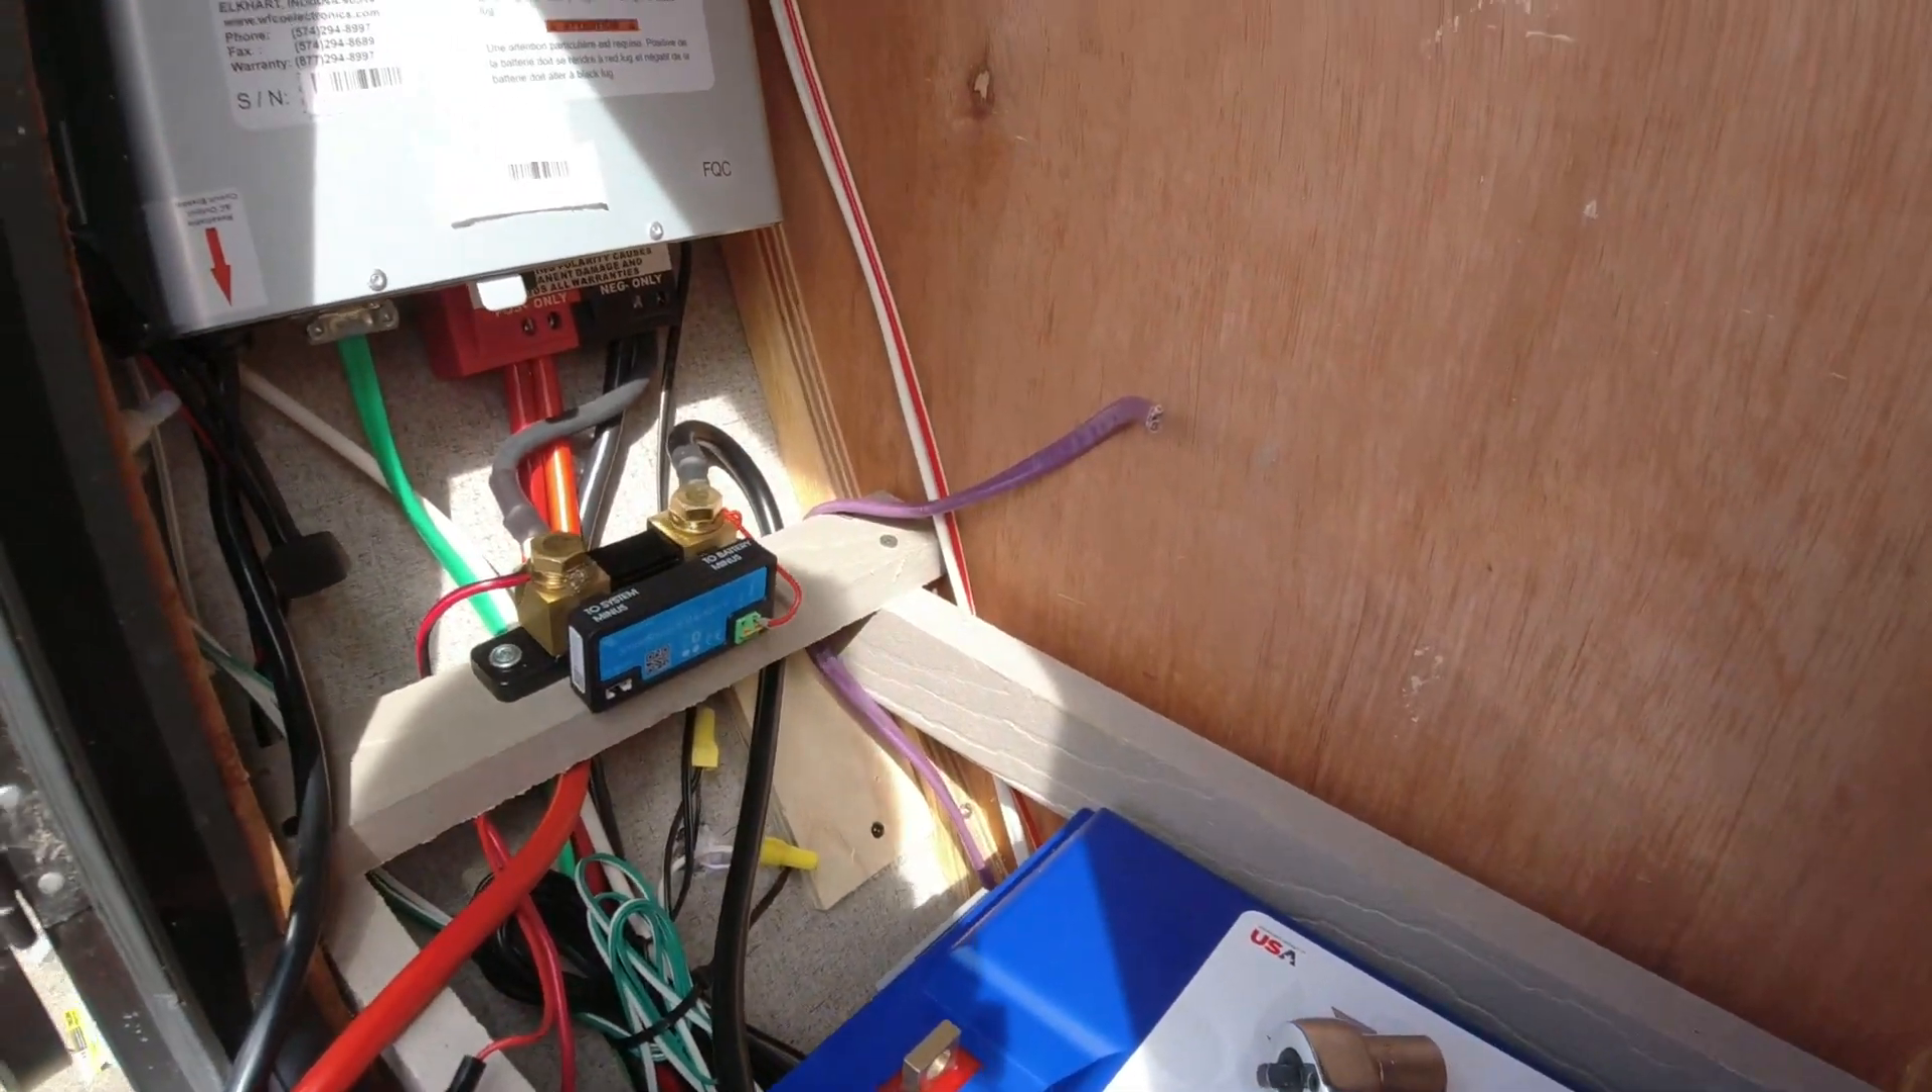I dropped the battery in there i have put my shunt right here.